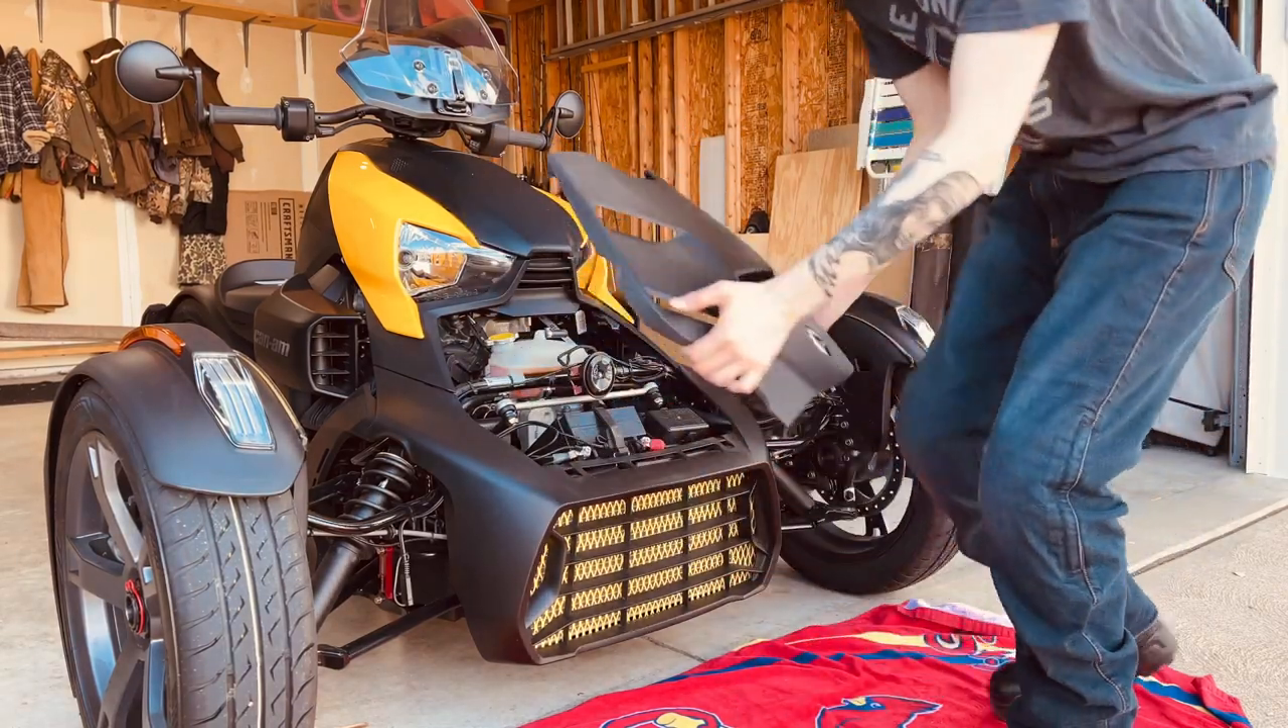Last thing we got to do is put the hood back on, and we're done.